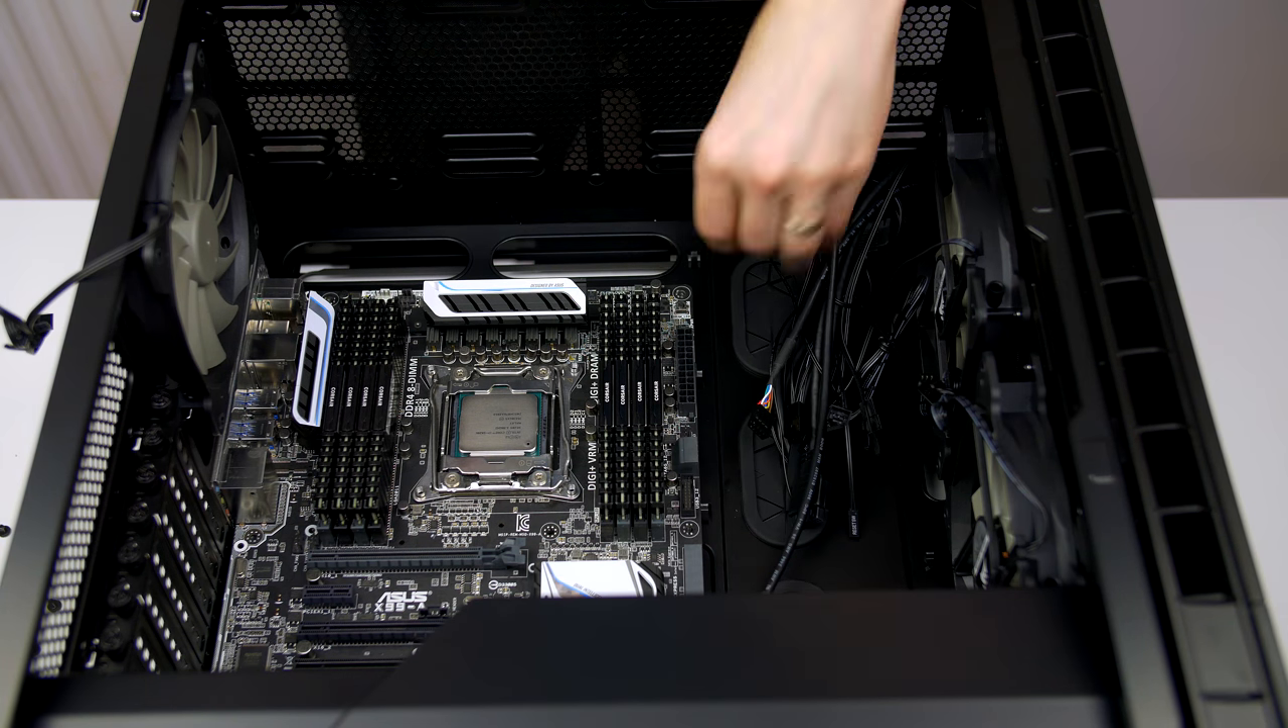So now that the motherboard is in the case we can go ahead and screw it down.